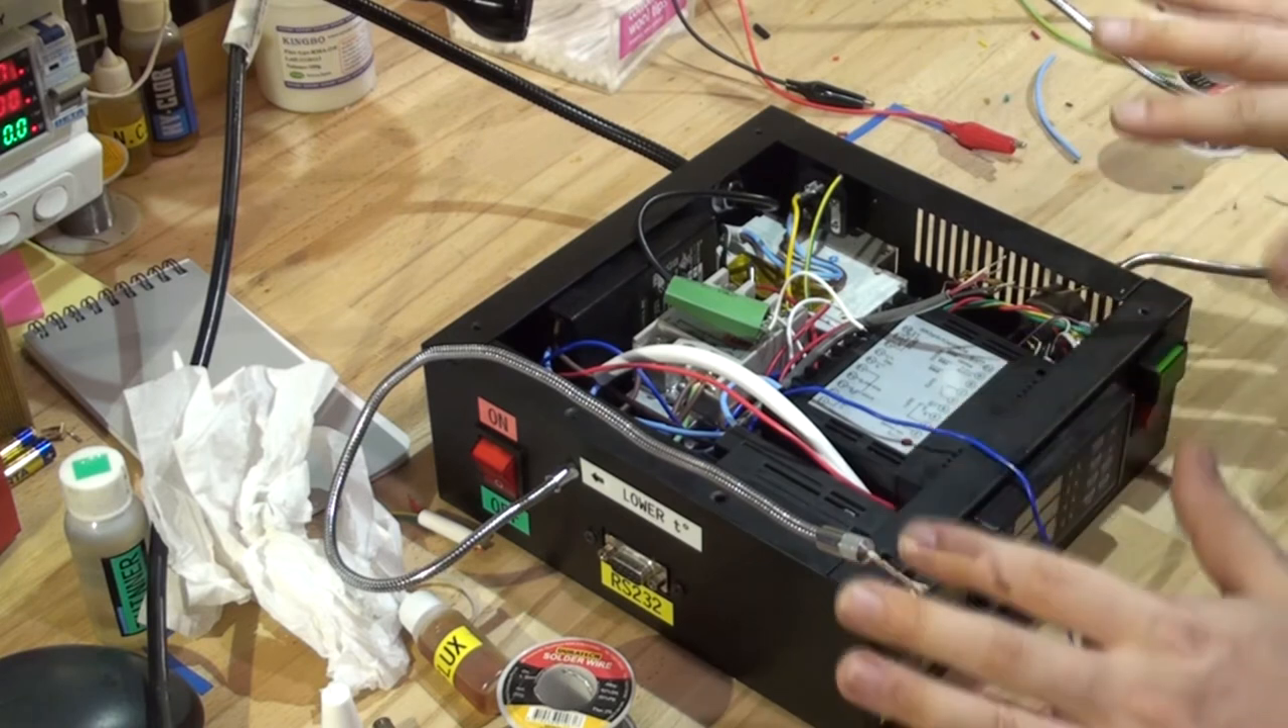So I have, uh, almost assembled this, uh, part of the preheater, which is the base that contains all the electronics and controls.